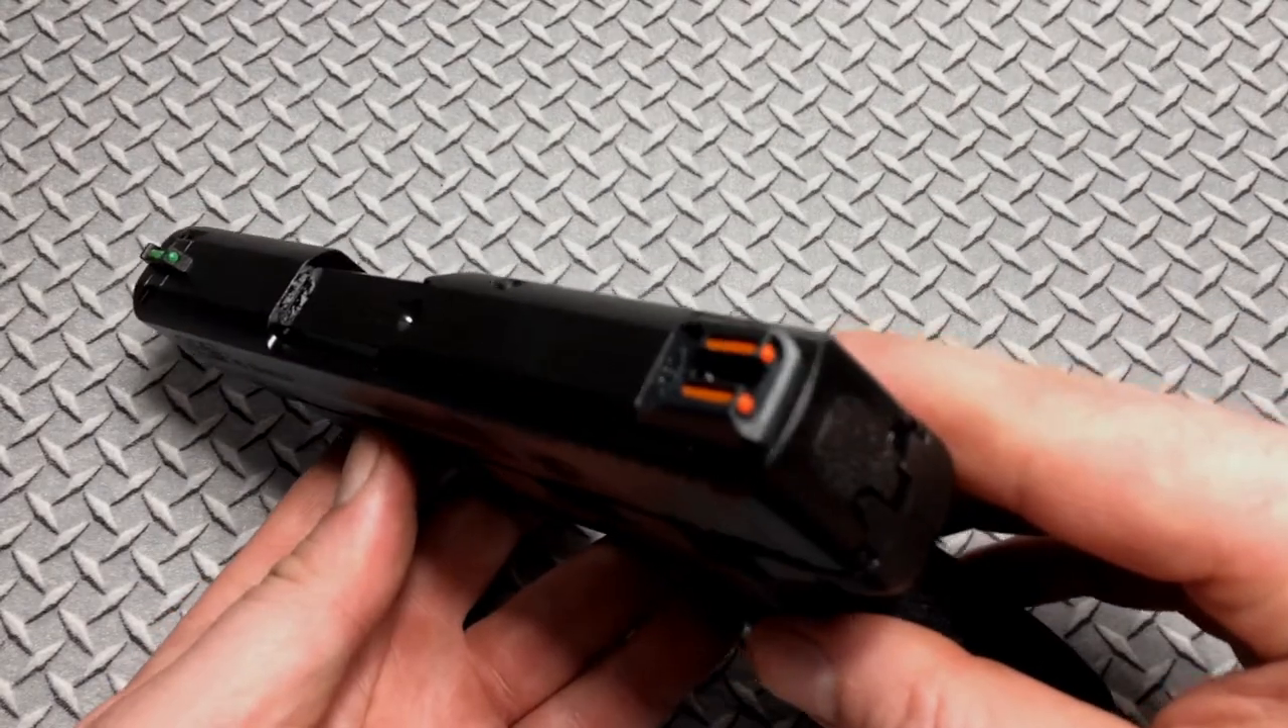Everything is reassembled with the sights and everything put on there.